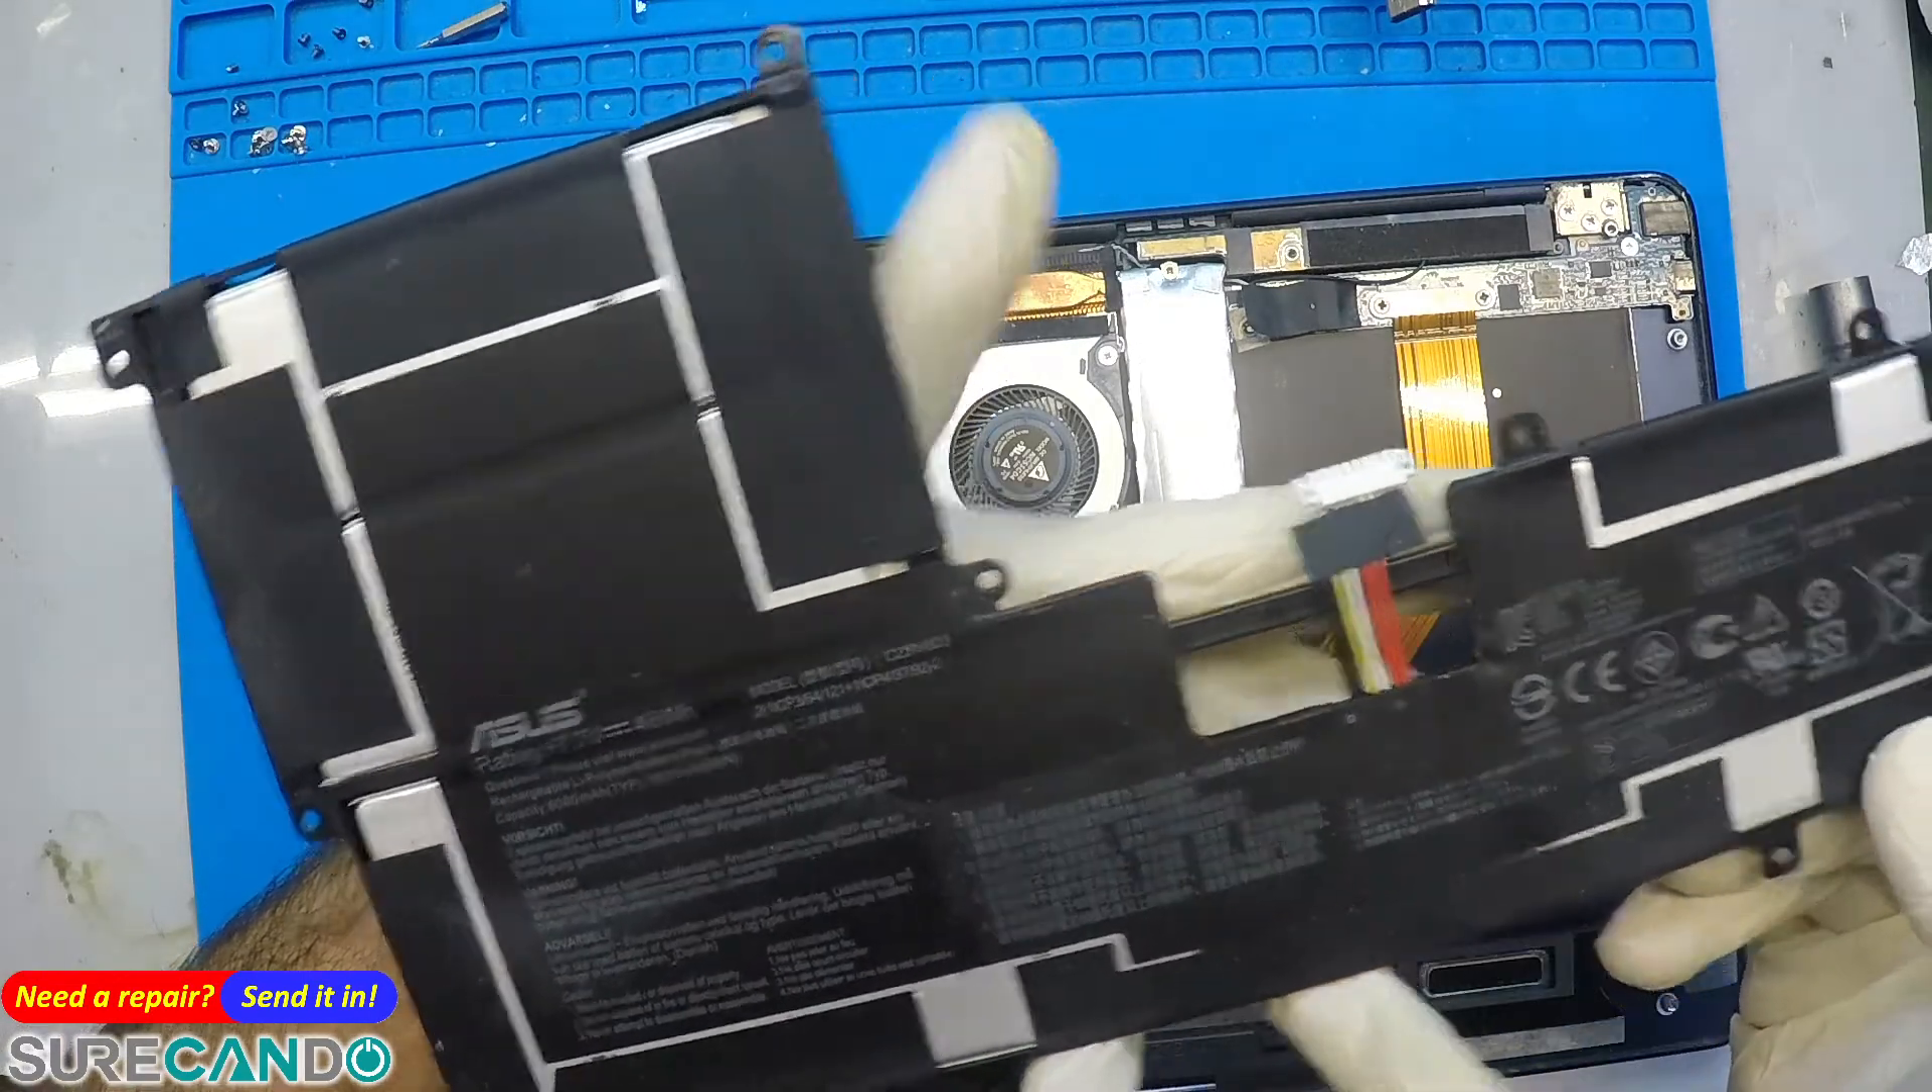Battery is removed. It's the original battery.